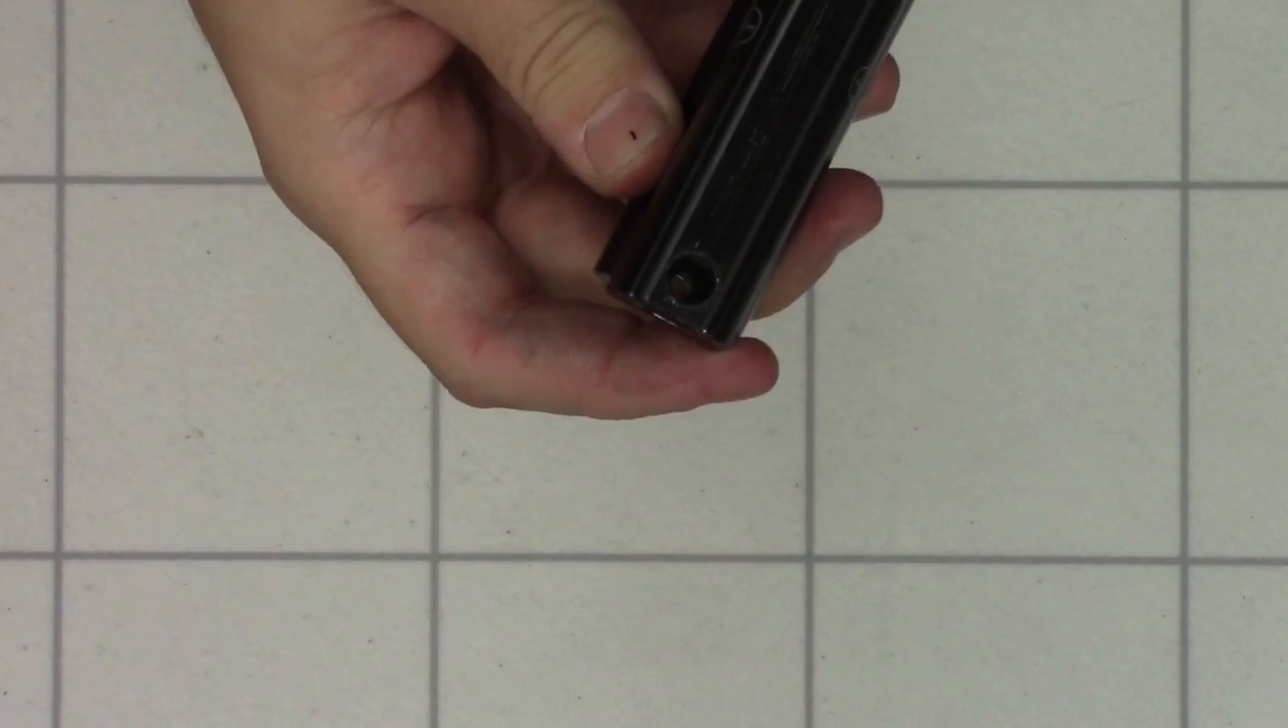There we have the screw hole in the bottom there exposed.